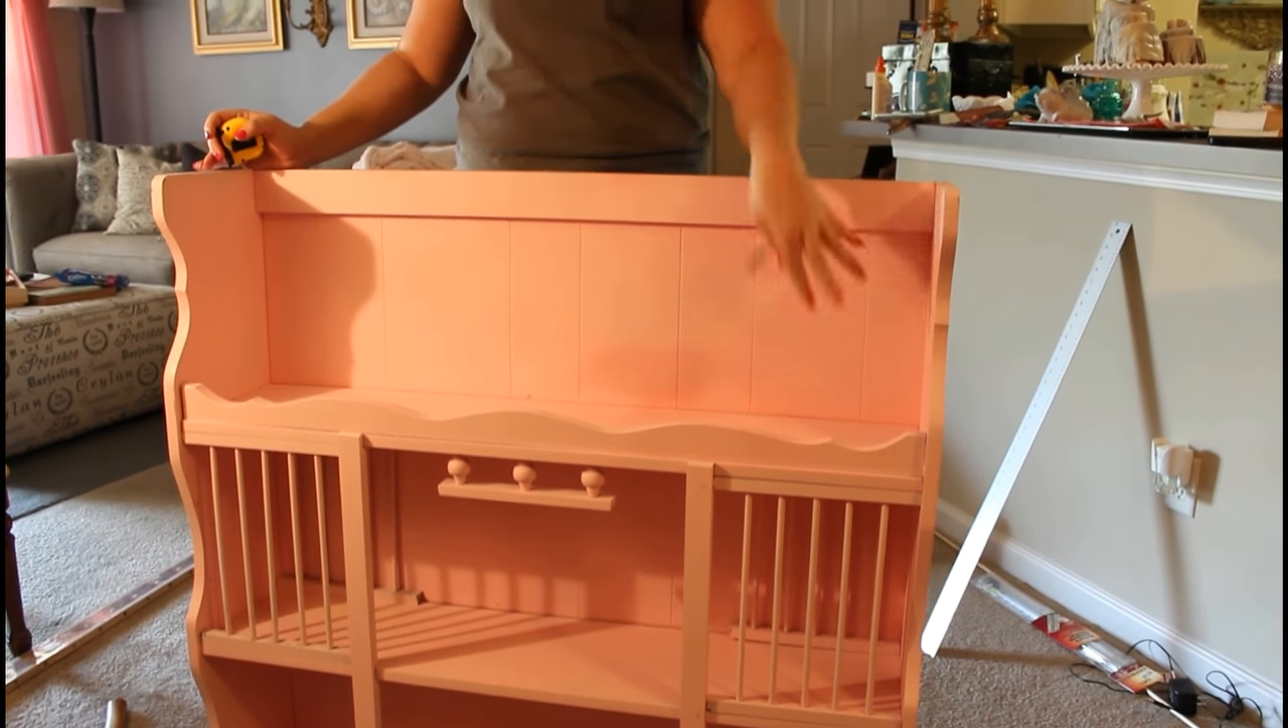We have finished, uh, installing all of our plate racks, as you see.